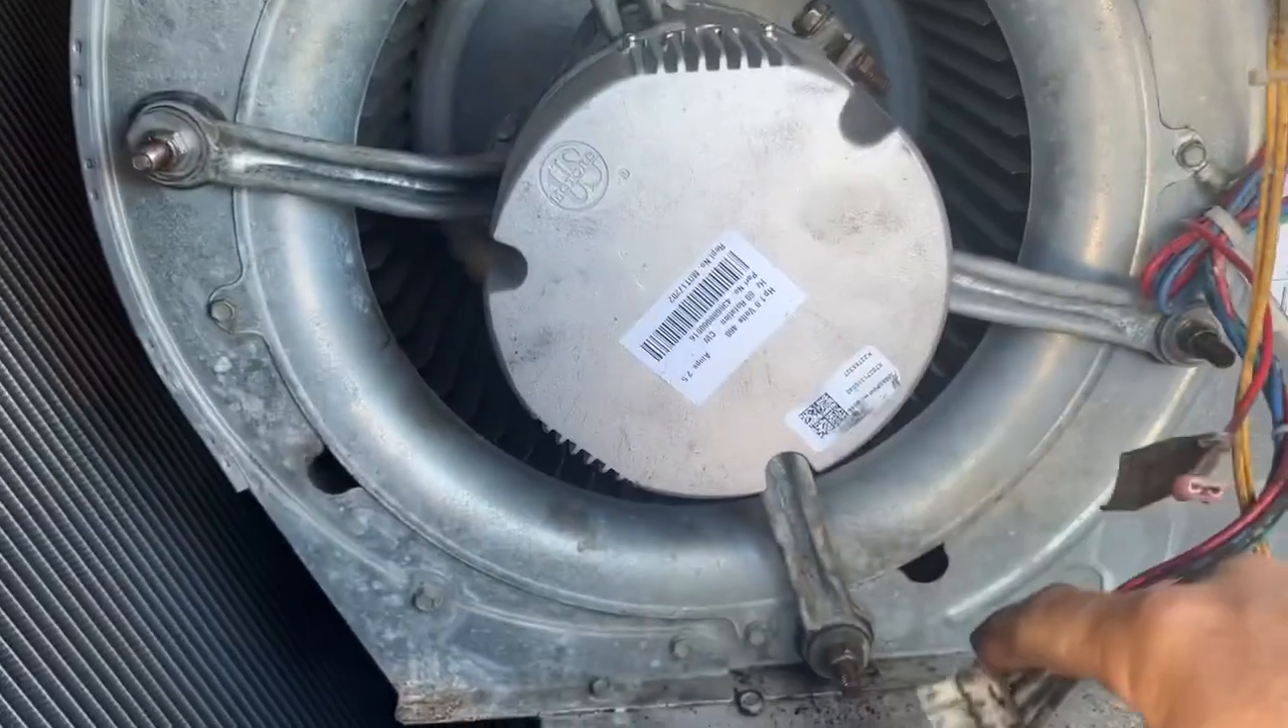So we got the motor back in.